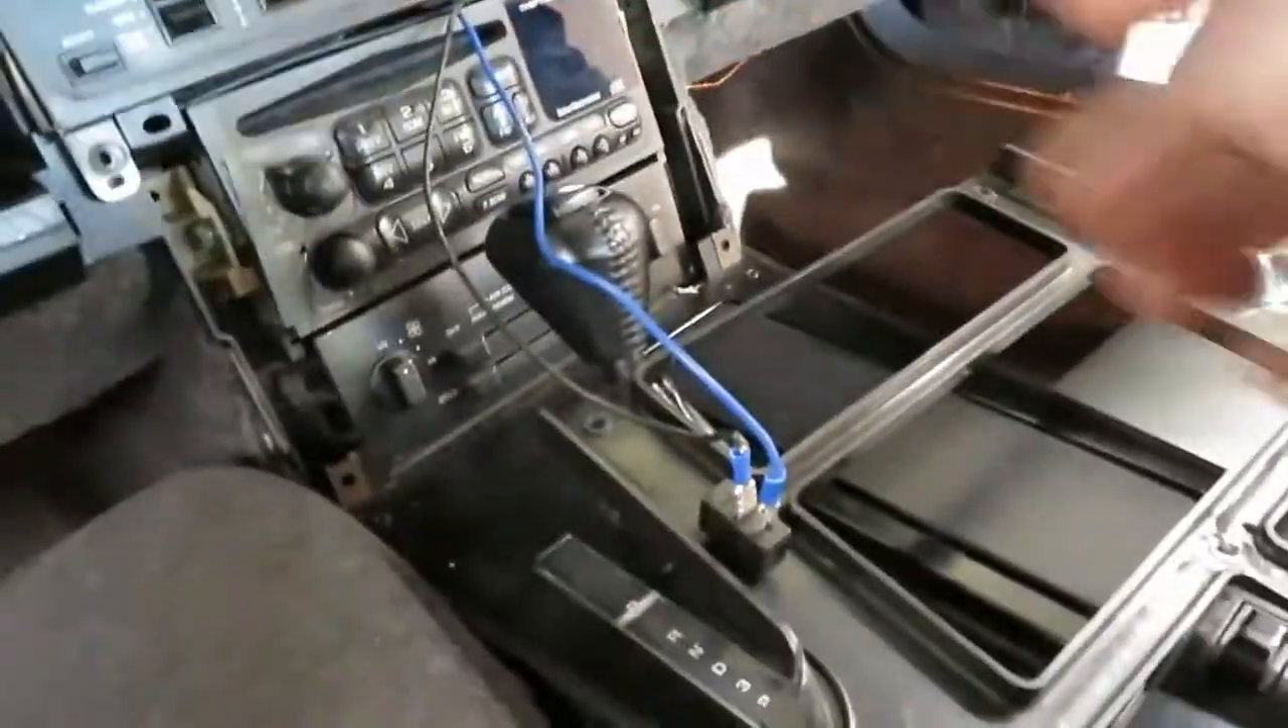I got the wires run. I have the switch plugged in.